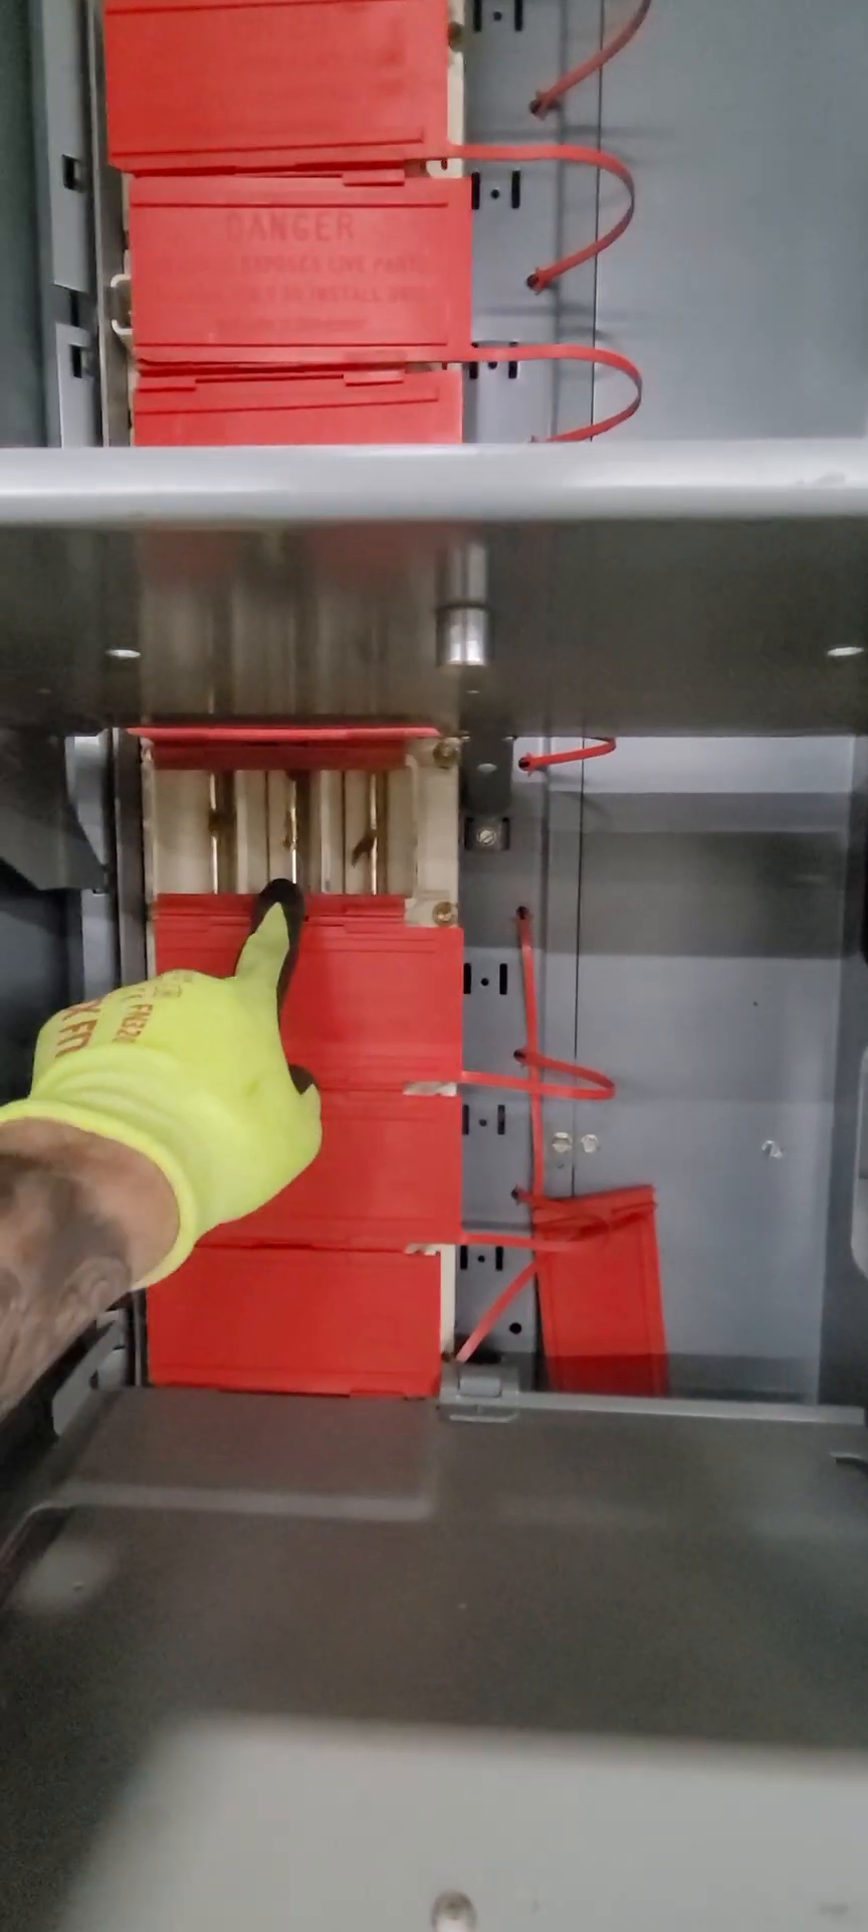We've gone ahead and removed the insulator from the top hole. That's where our stab will bite onto.